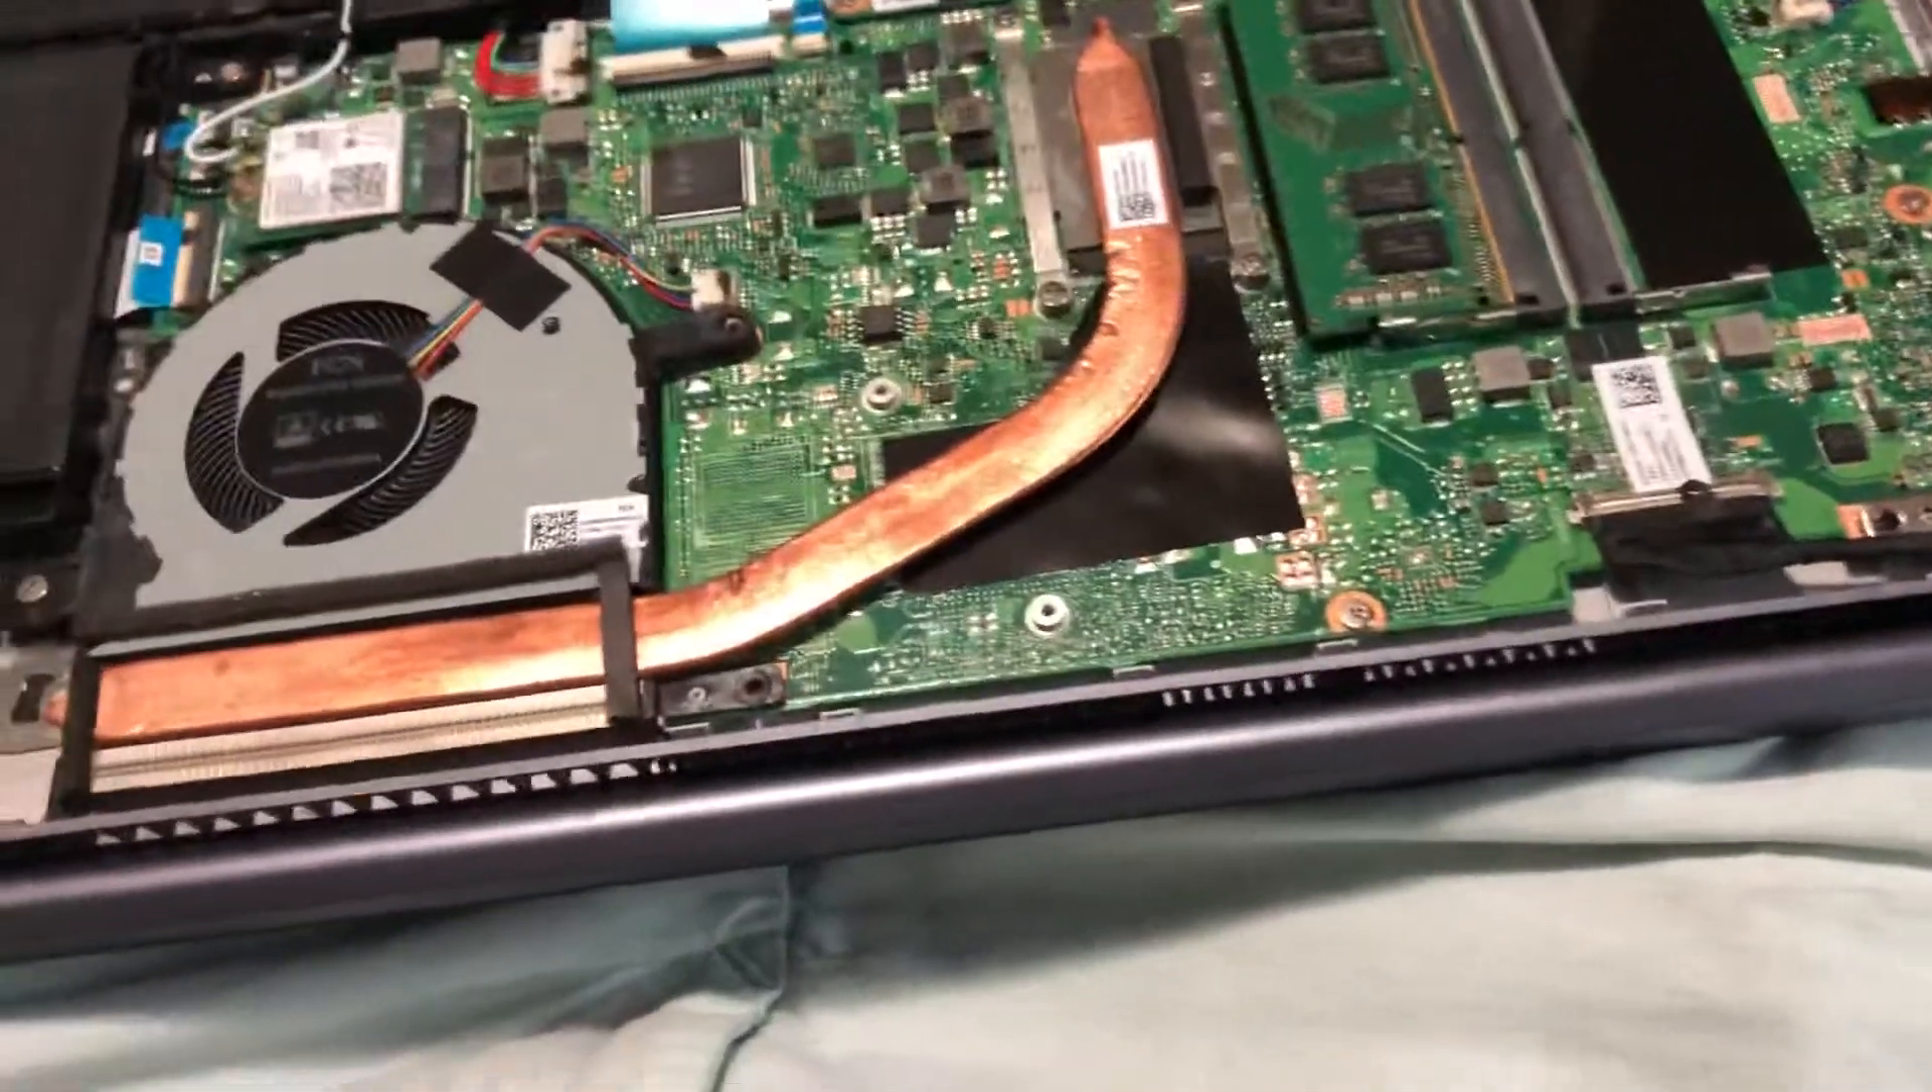I just pulled the cover off the bottom.